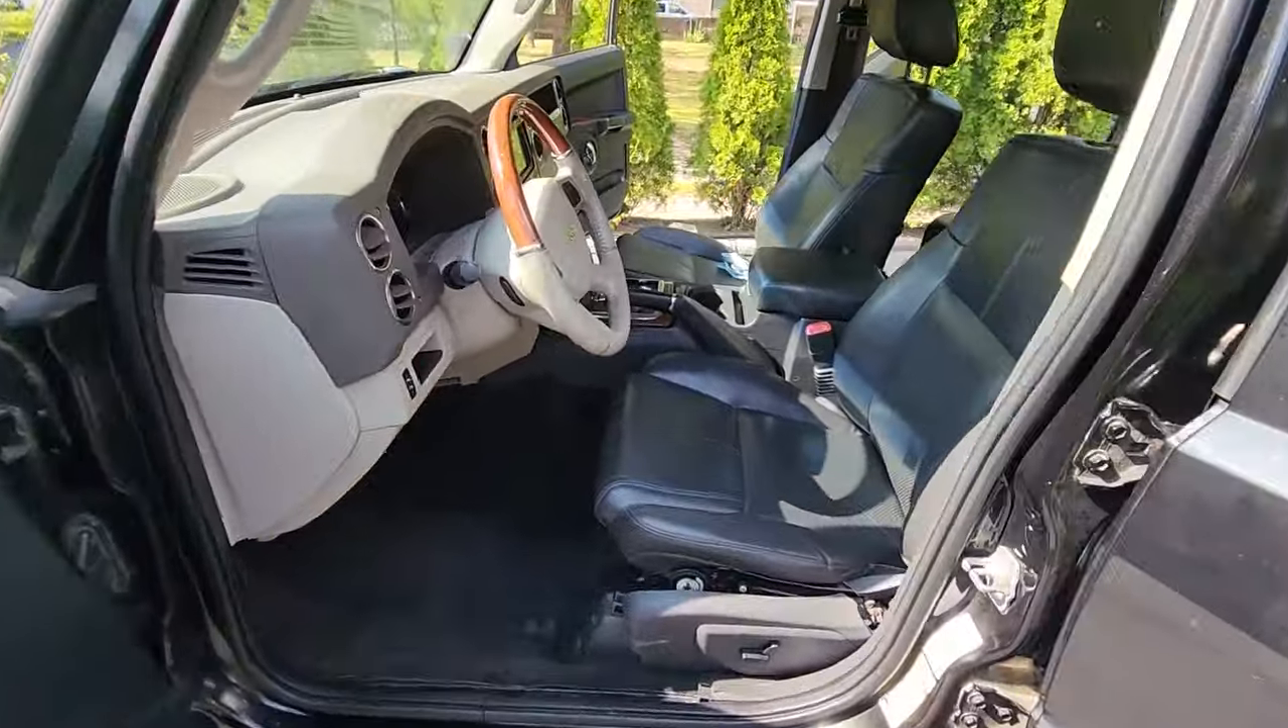We got the jeep commander gator almost done with its interior swap from taupe and khaki to black but we still have to do the dashboard.